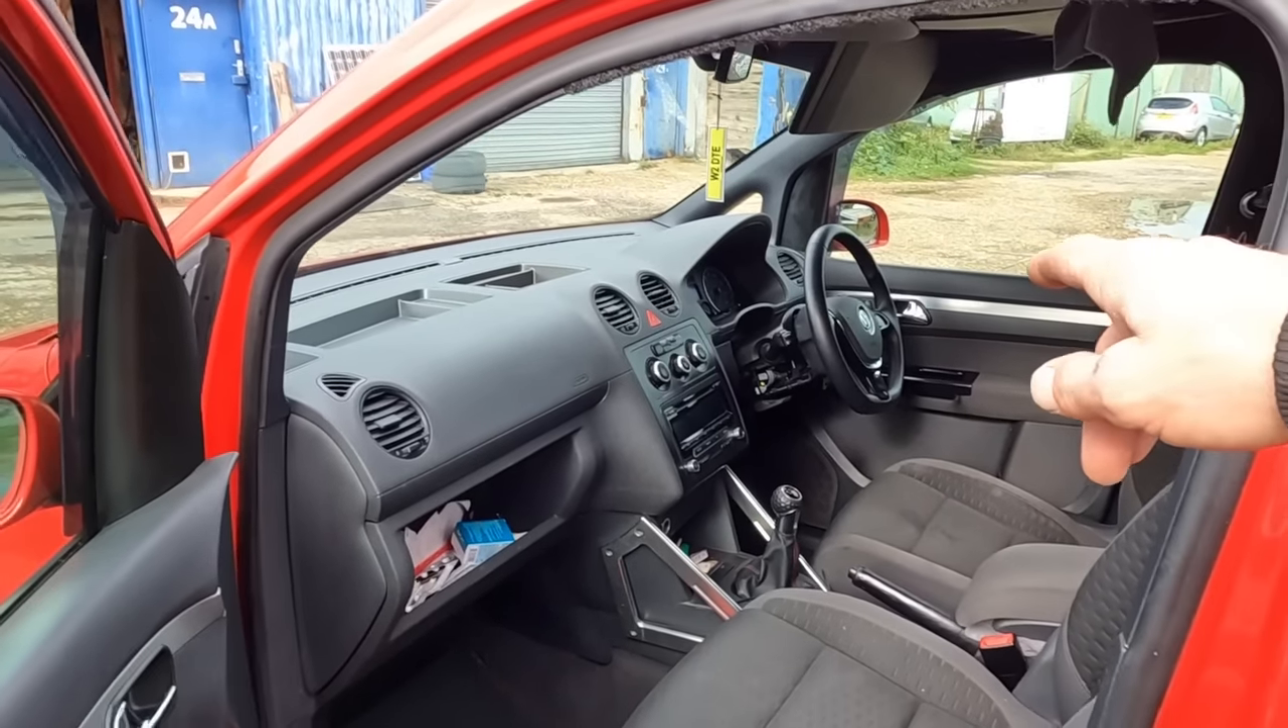I have got the steering cowling missing the lower one.